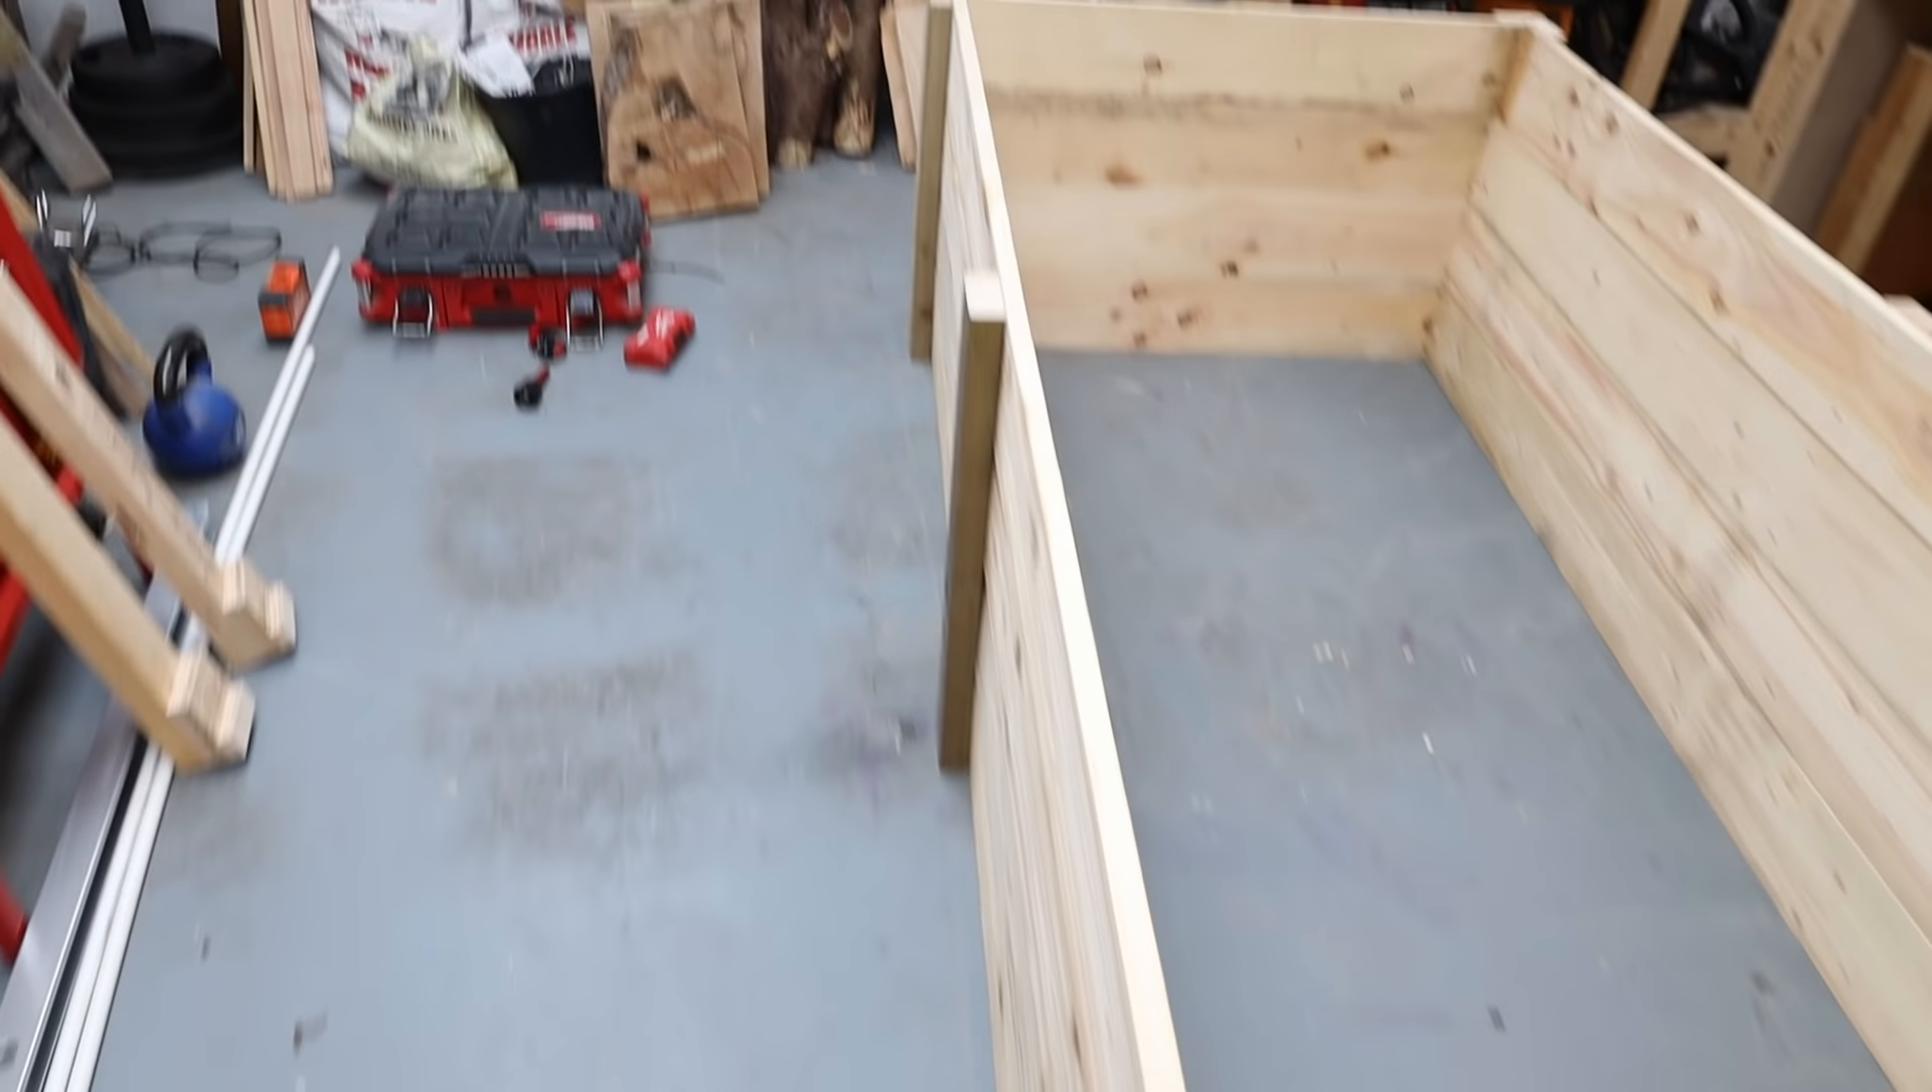That's the main body of the planter assembled took all of 10 minutes so it's a really quick and easy way of doing it.